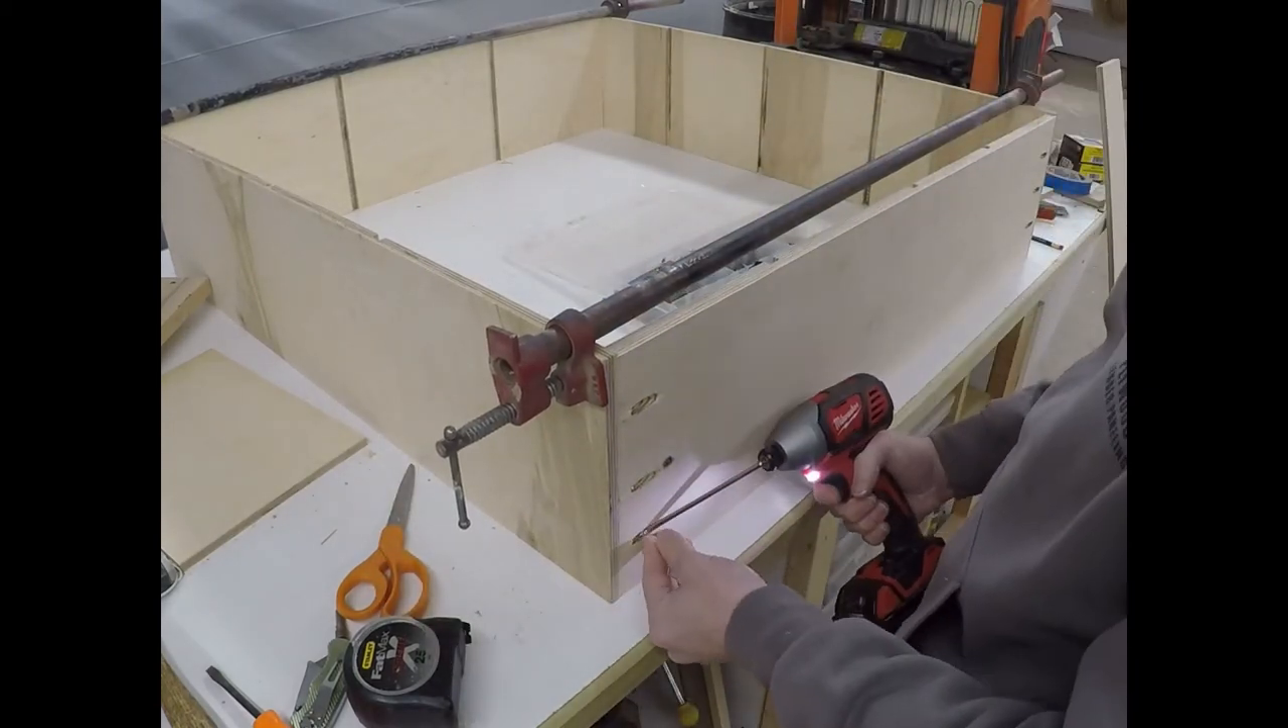With the help of some pipe clamps, I put the outside box together of the house.